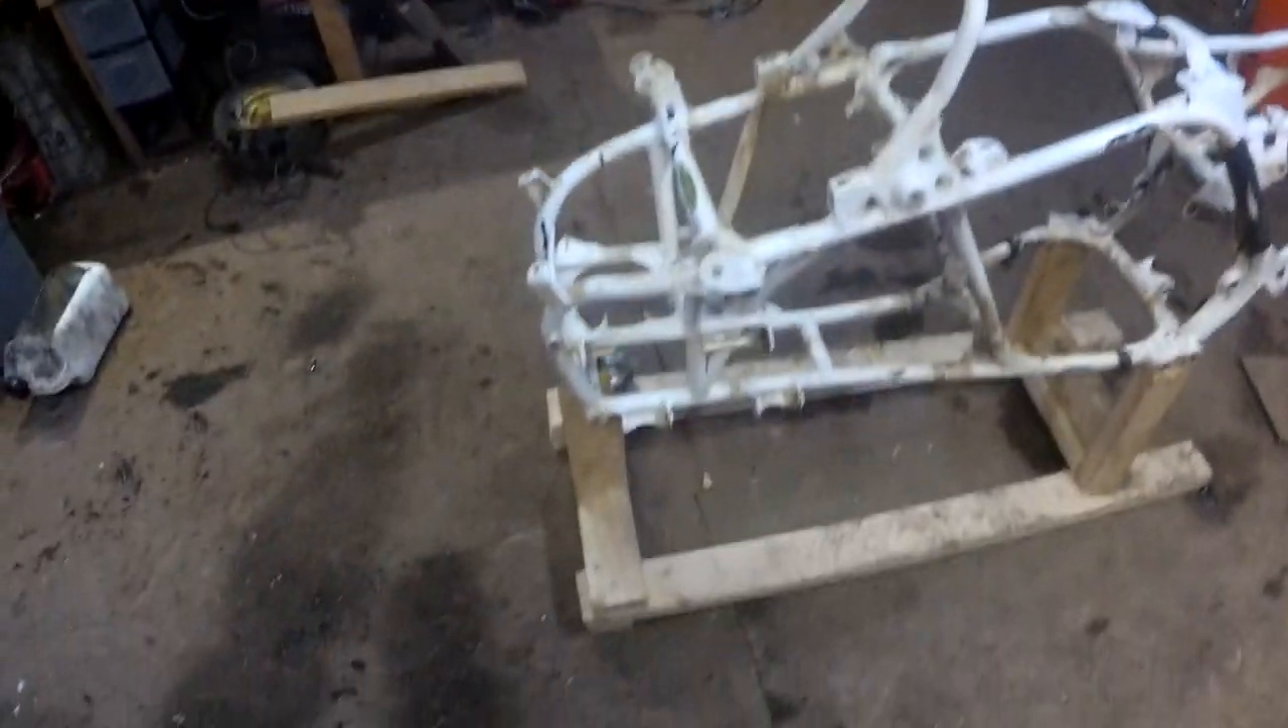So, yeah, we're down to just the frame.